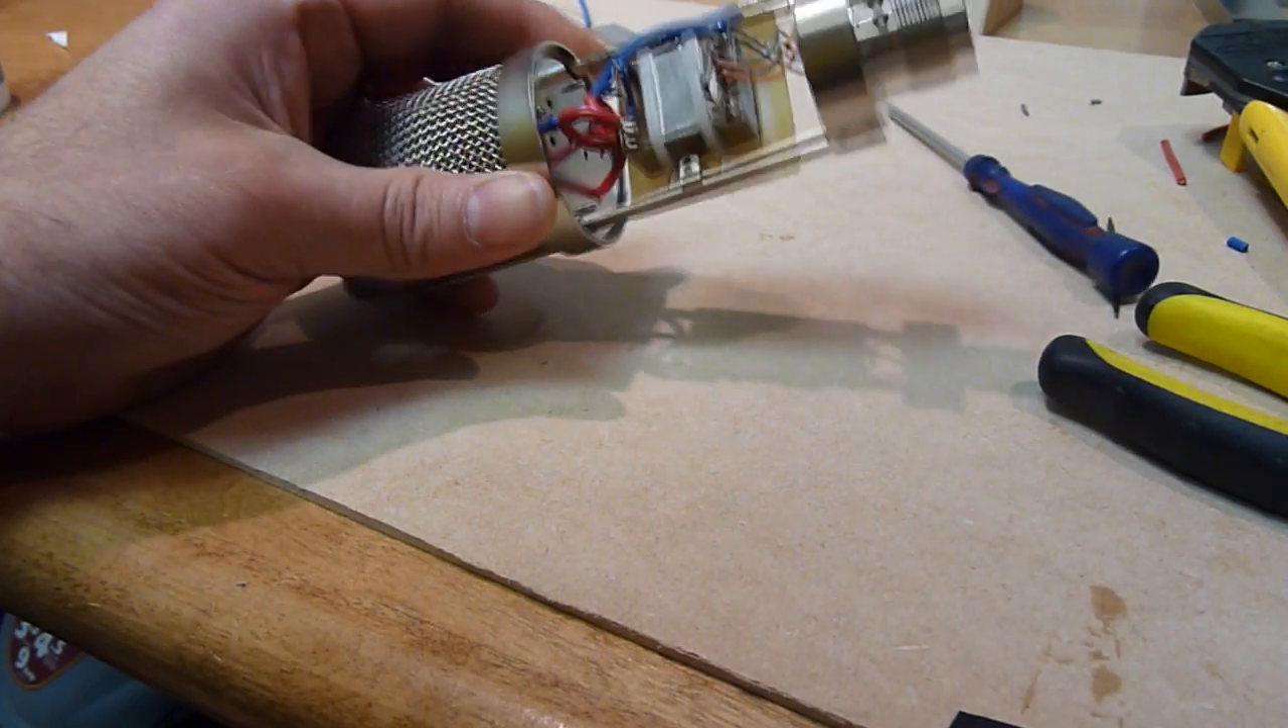And the last thing that's left to do here is basically put the housing of the microphone together here.